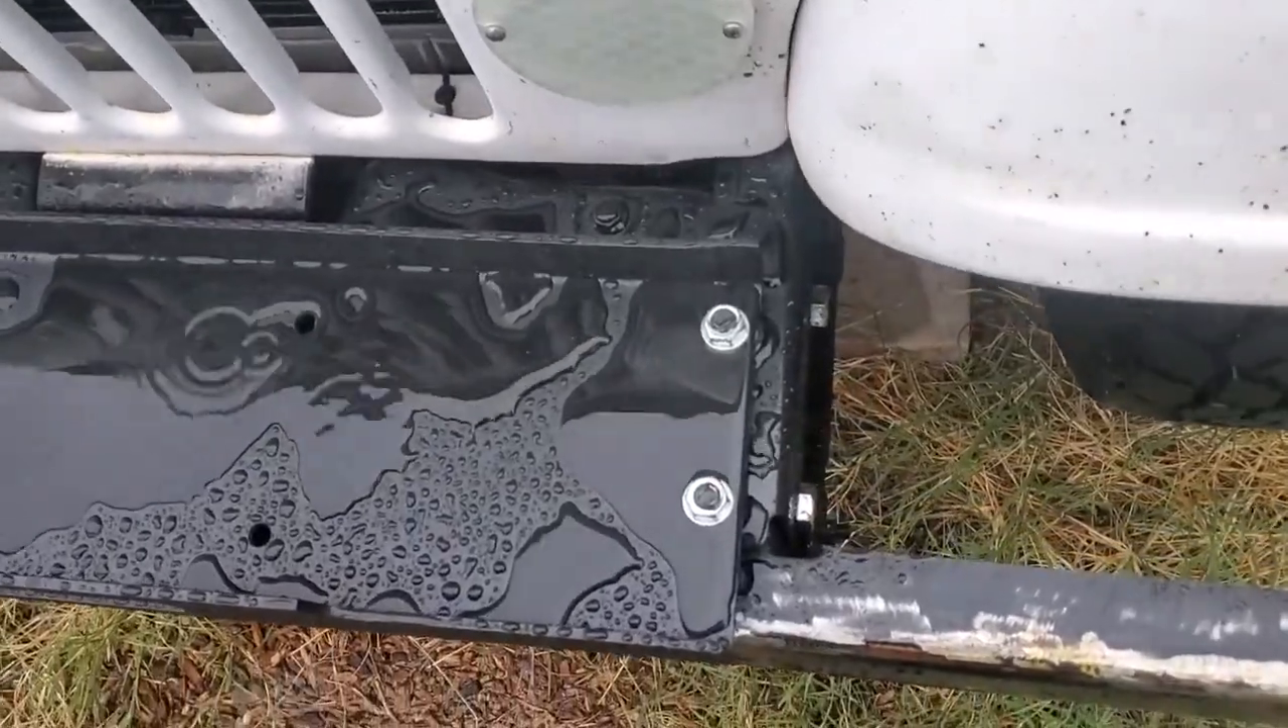I did get the winch plate finished, and I got it set up and mounted and tightened down.